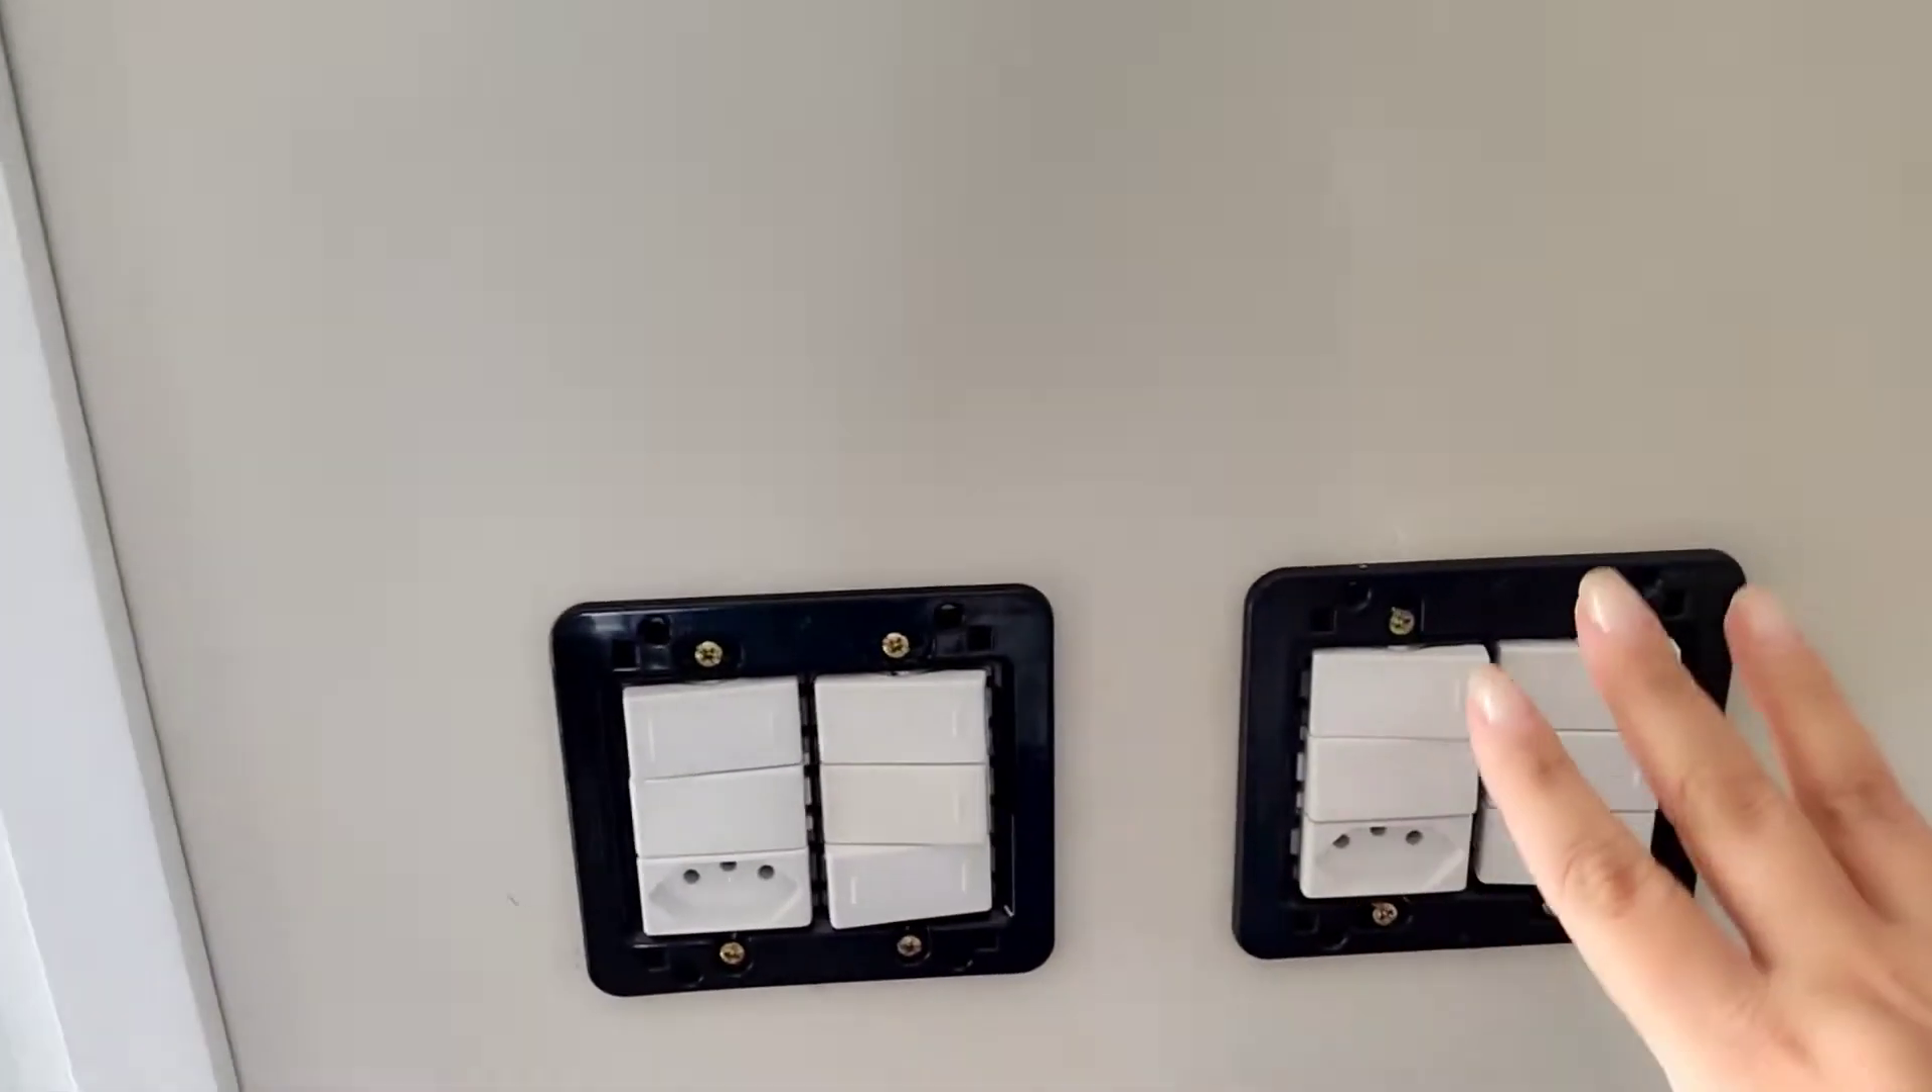Aqui a sua tomada está tudo sem o espelho. Está só com a tomada instalada.